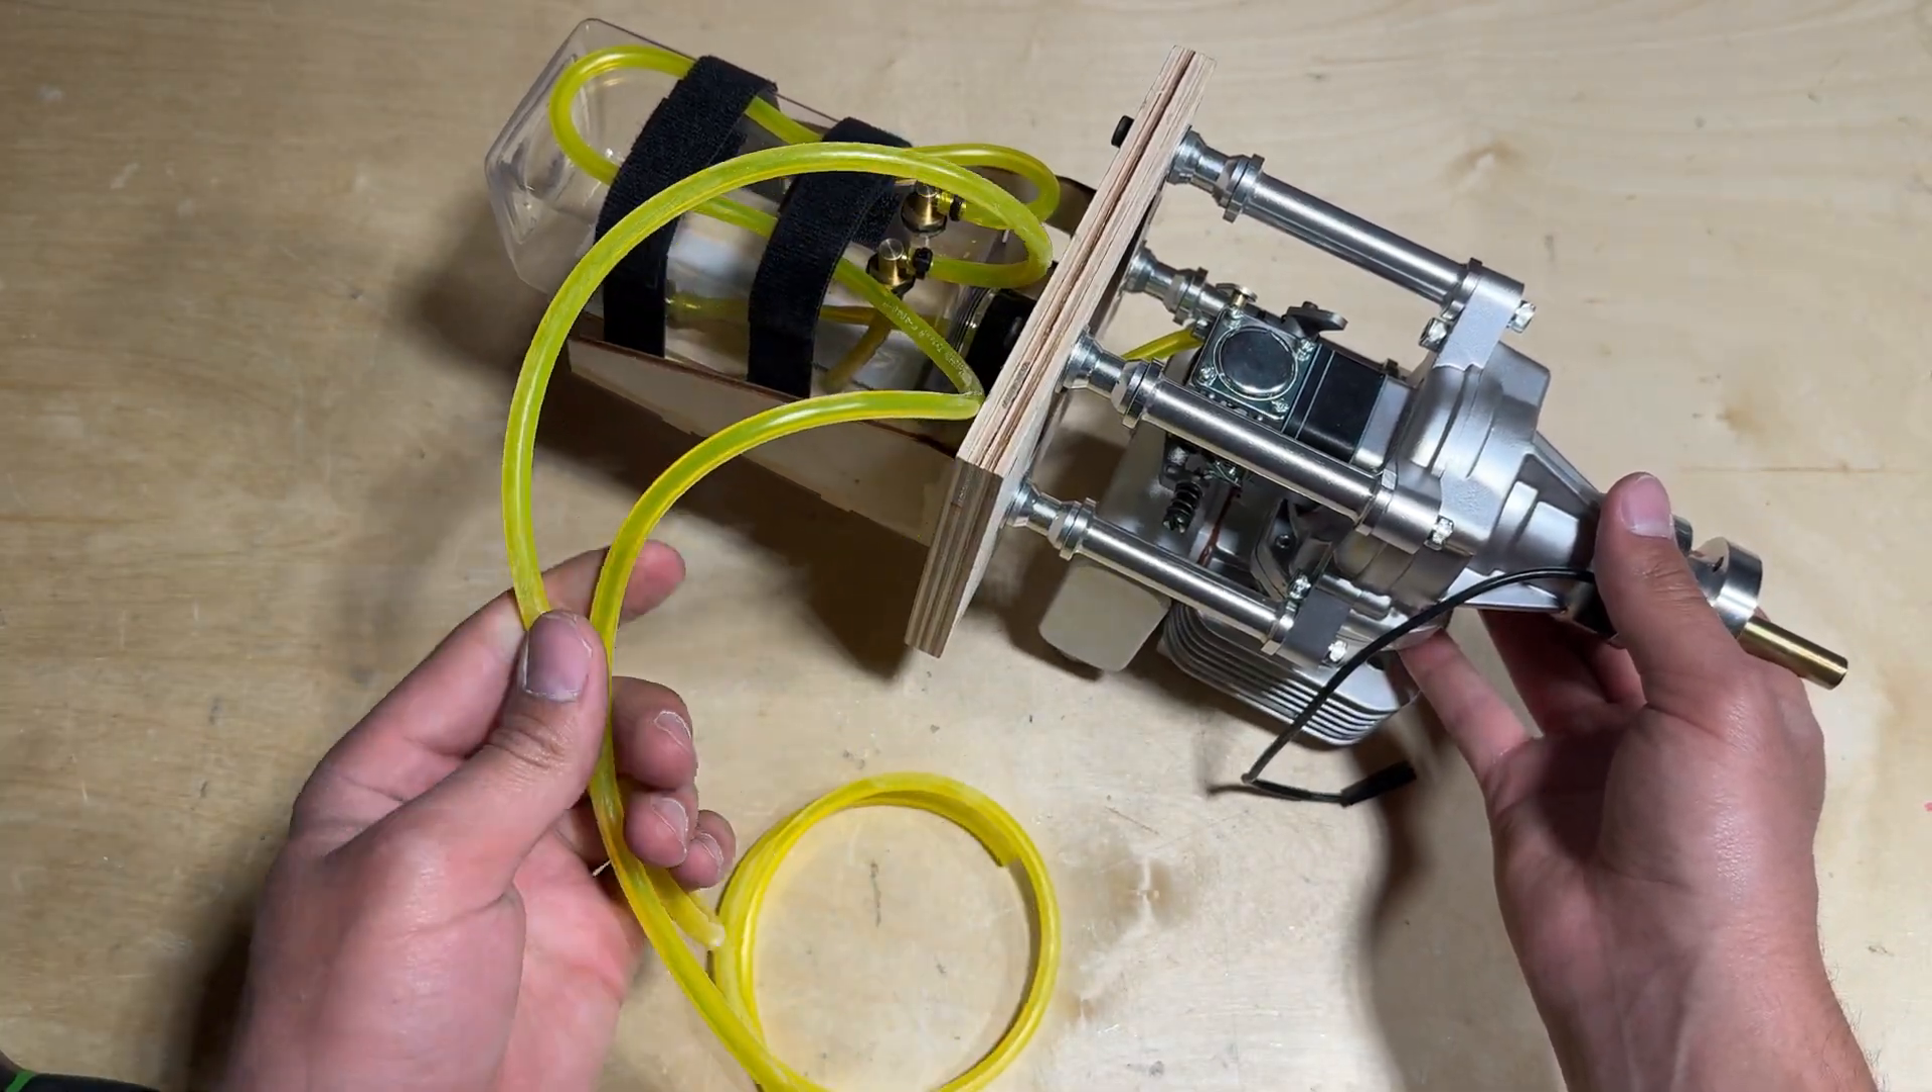As you can see here I have the fuel tank all mounted up and I have a ton of excess fuel tubing that I'm going to use.